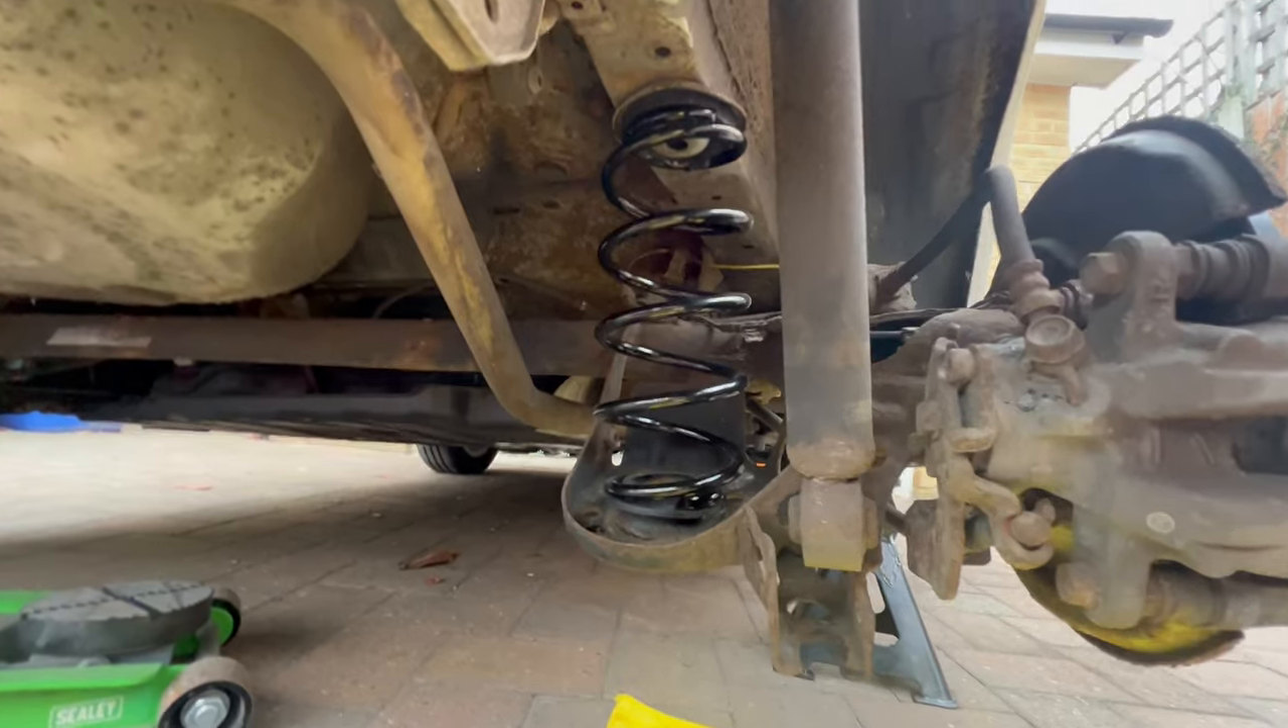So now the spring is back in its place.